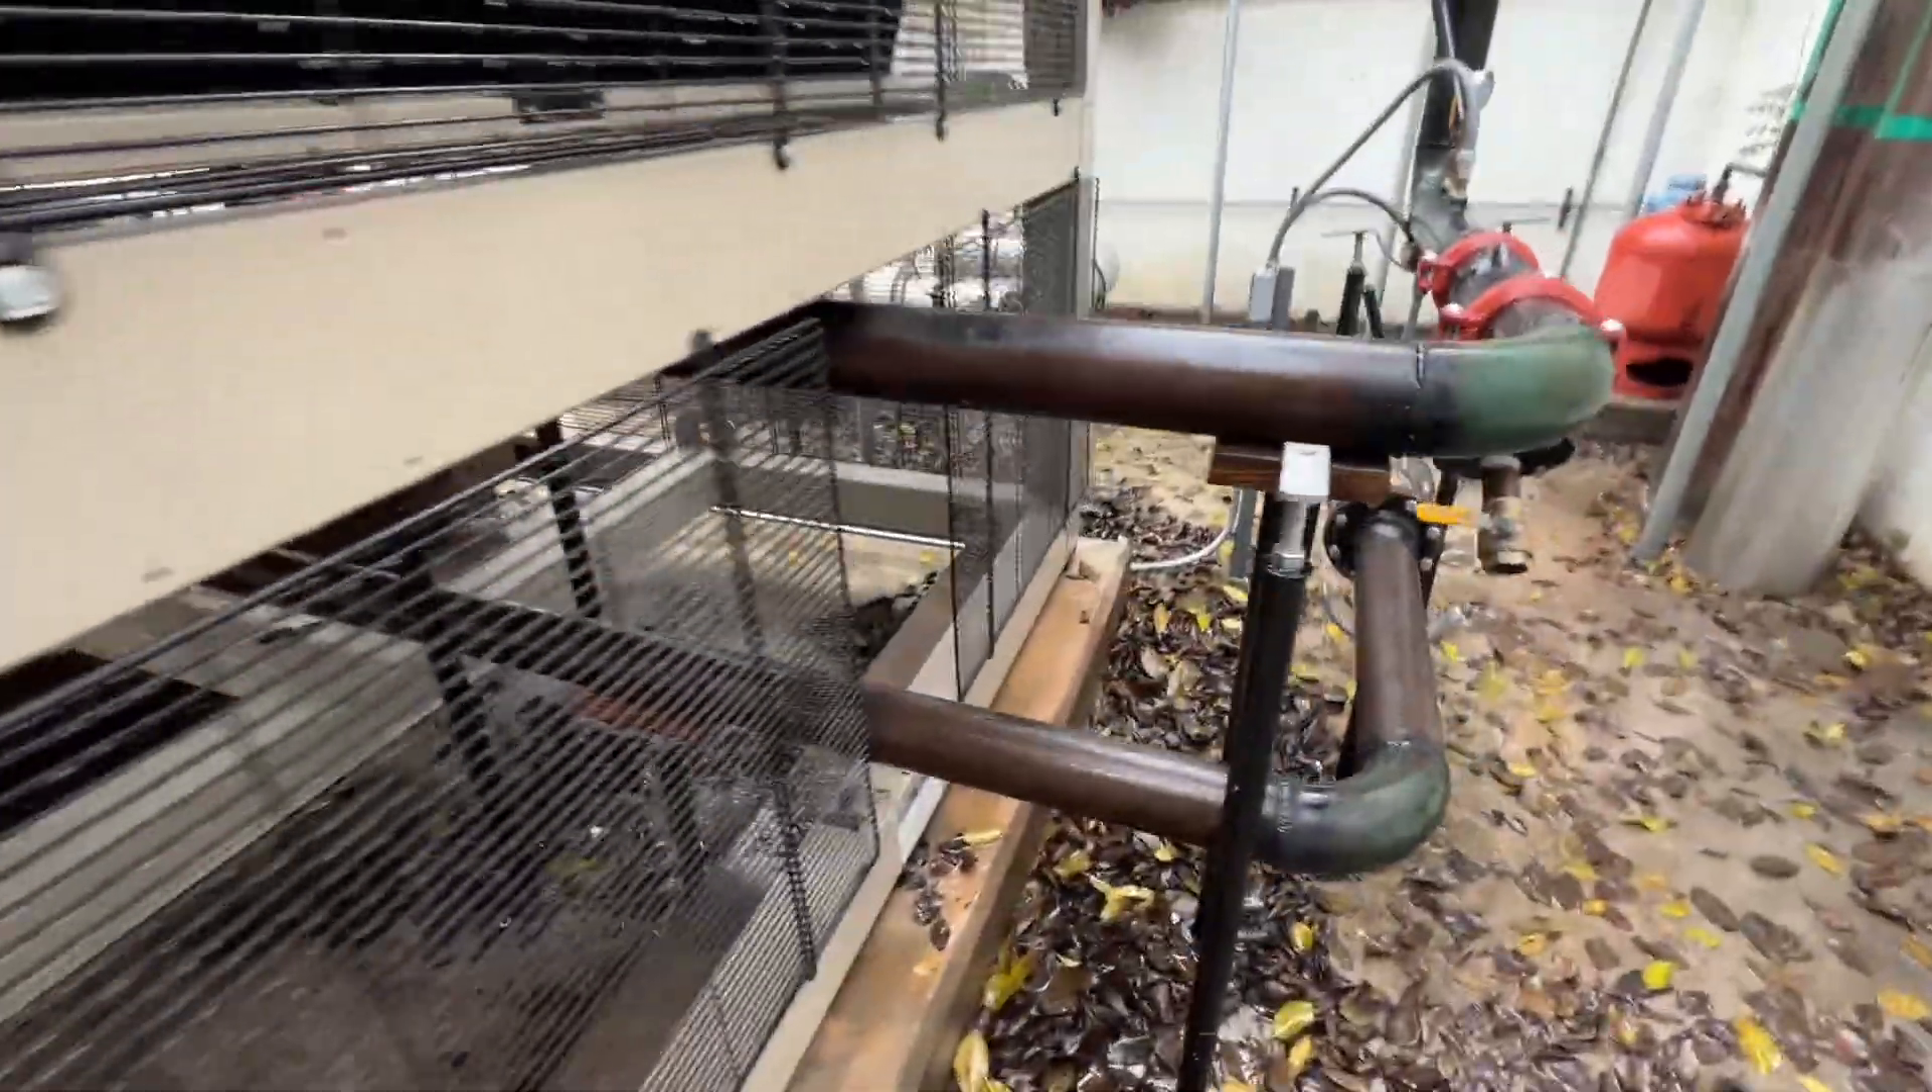They still got to come back and do pipe insulation.